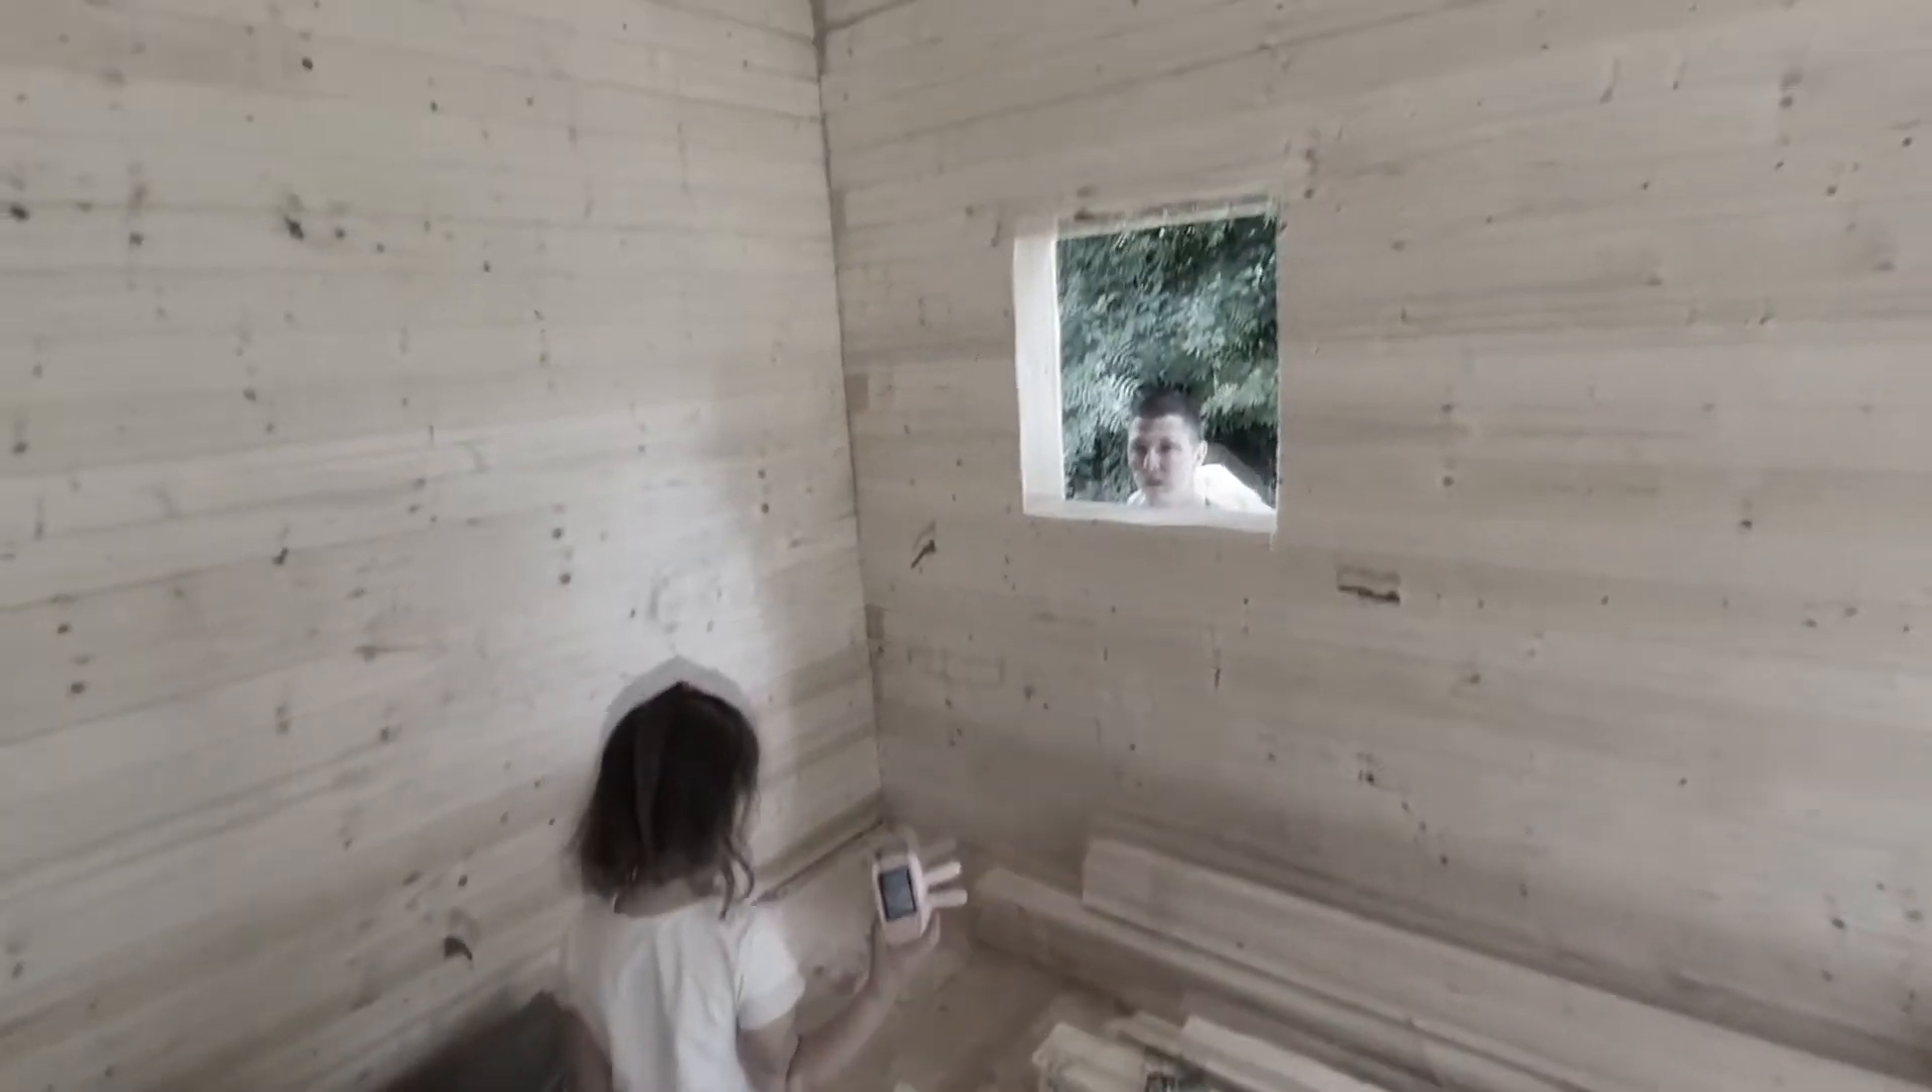А вот это окно привезут попозже. Его не сразу привезли, поэтому пока без него.